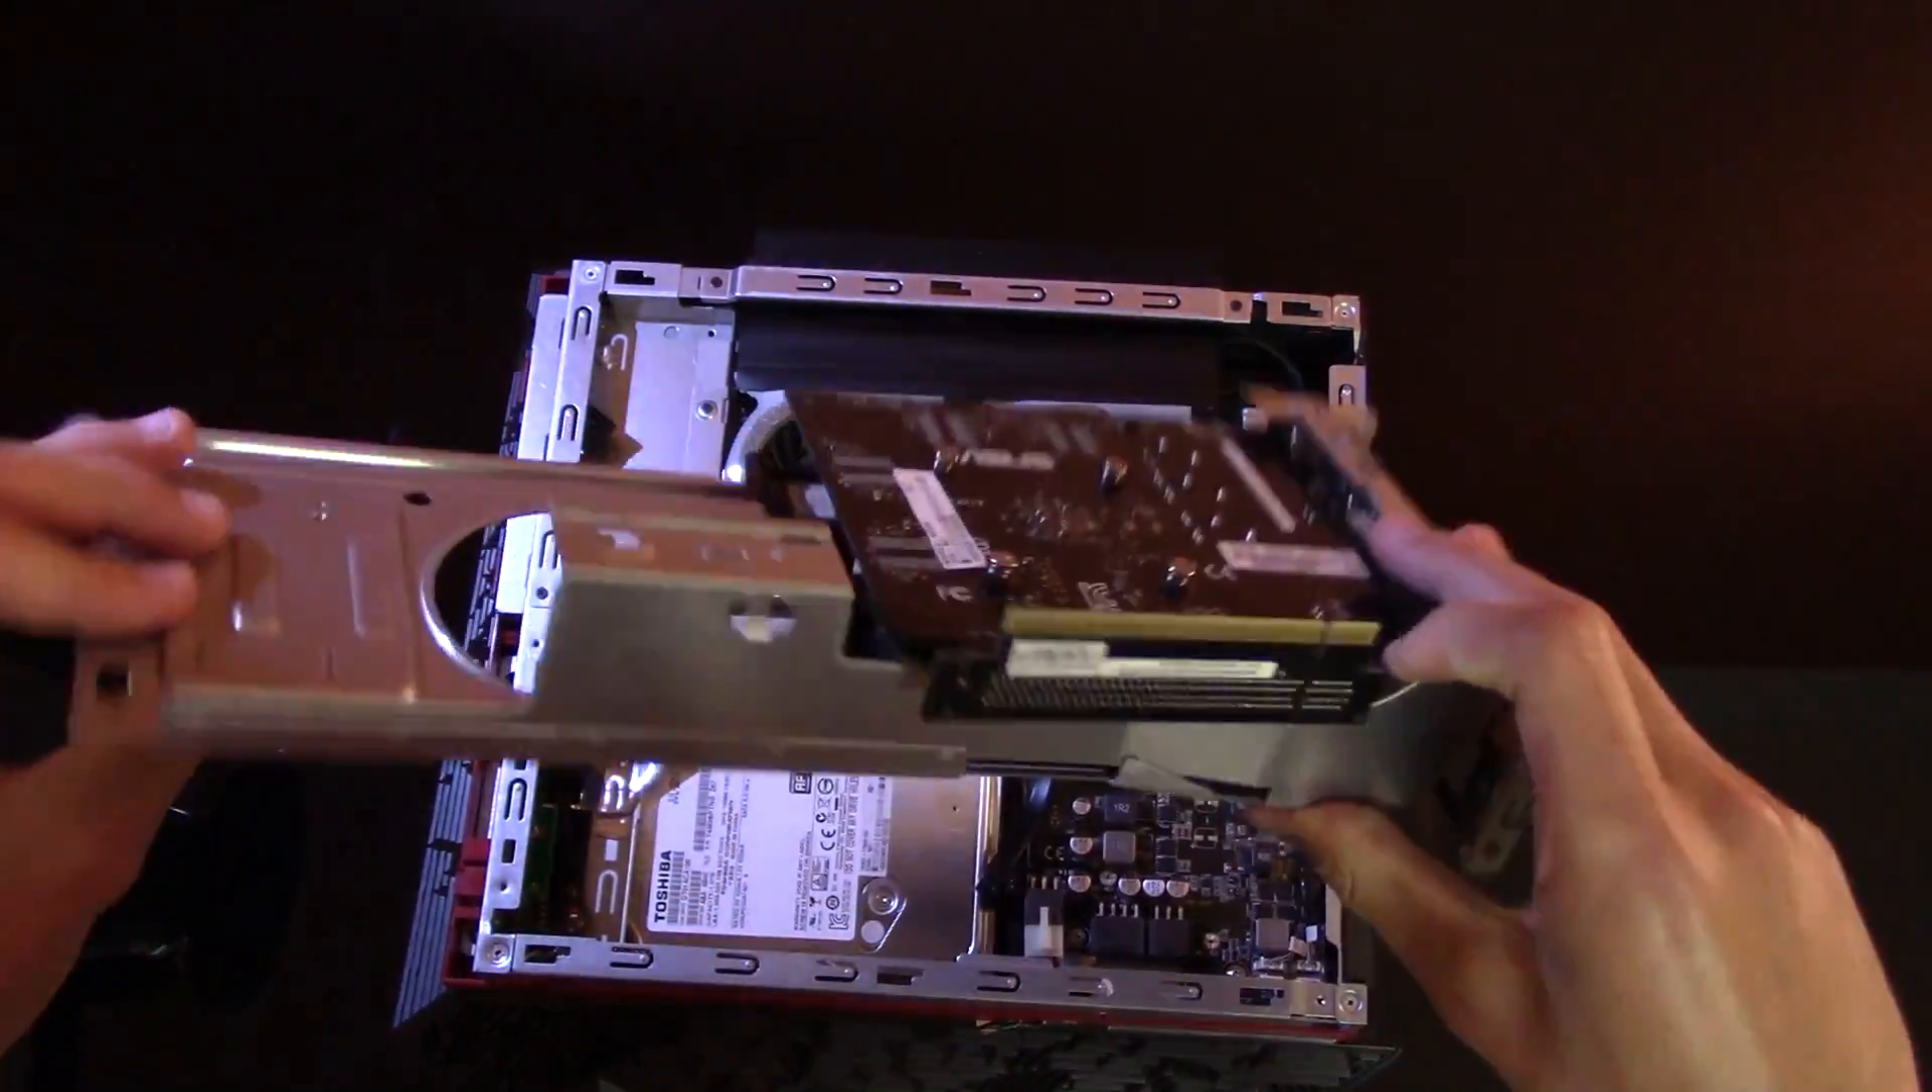Now we have the actual tray out that holds the graphics card.